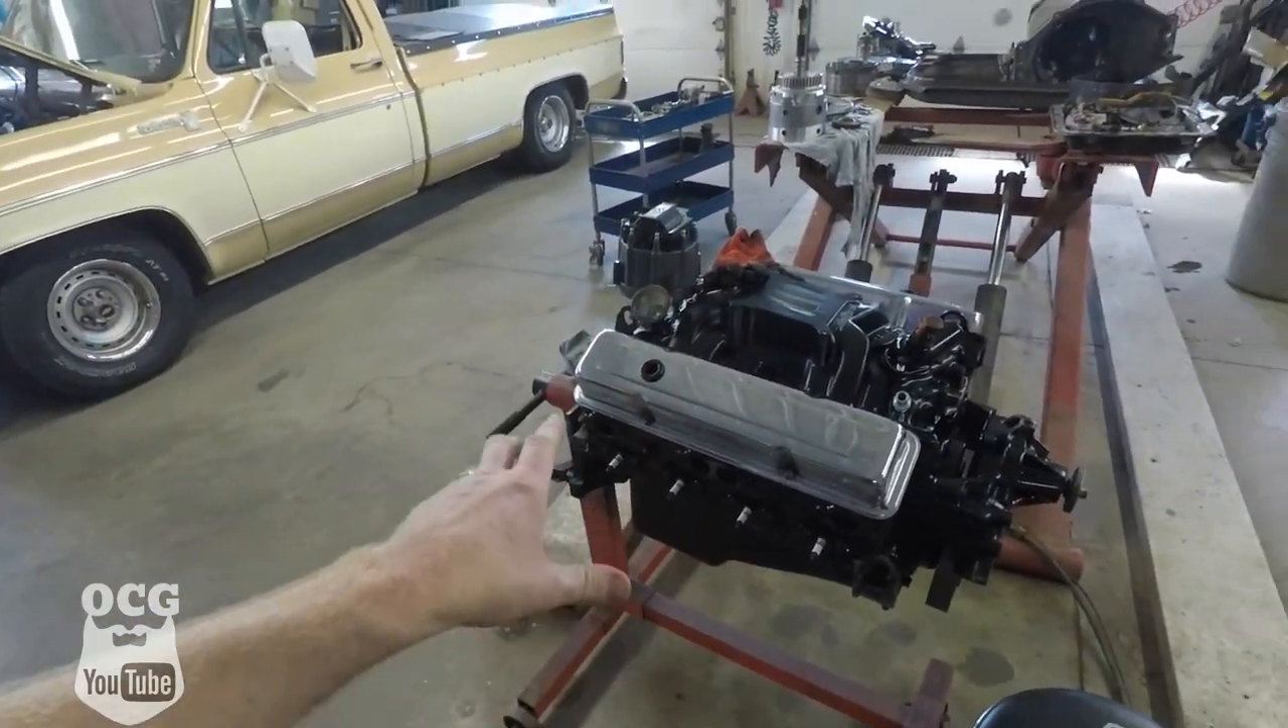So as you guys can see right now we do have the engine just about ready to put in.